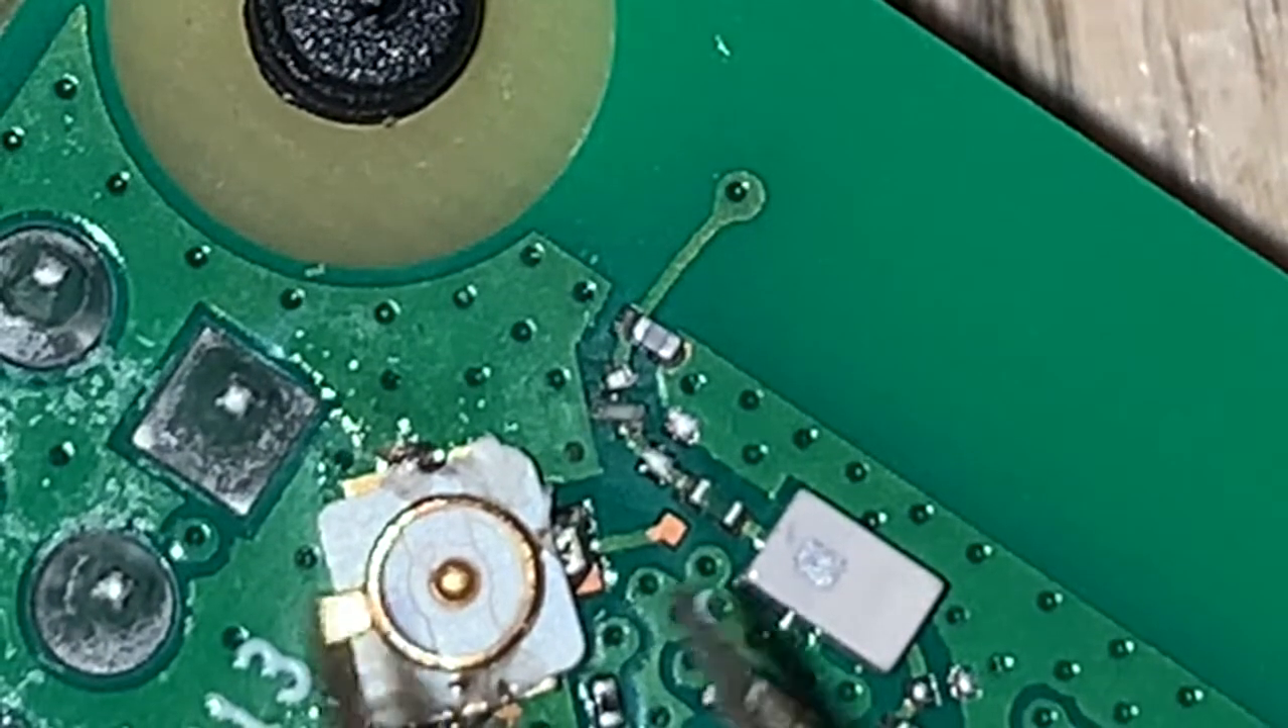This took two tries, as I broke the first connector when testing the mechanical connection, which did not pass the test, but I eventually got a connector in place.